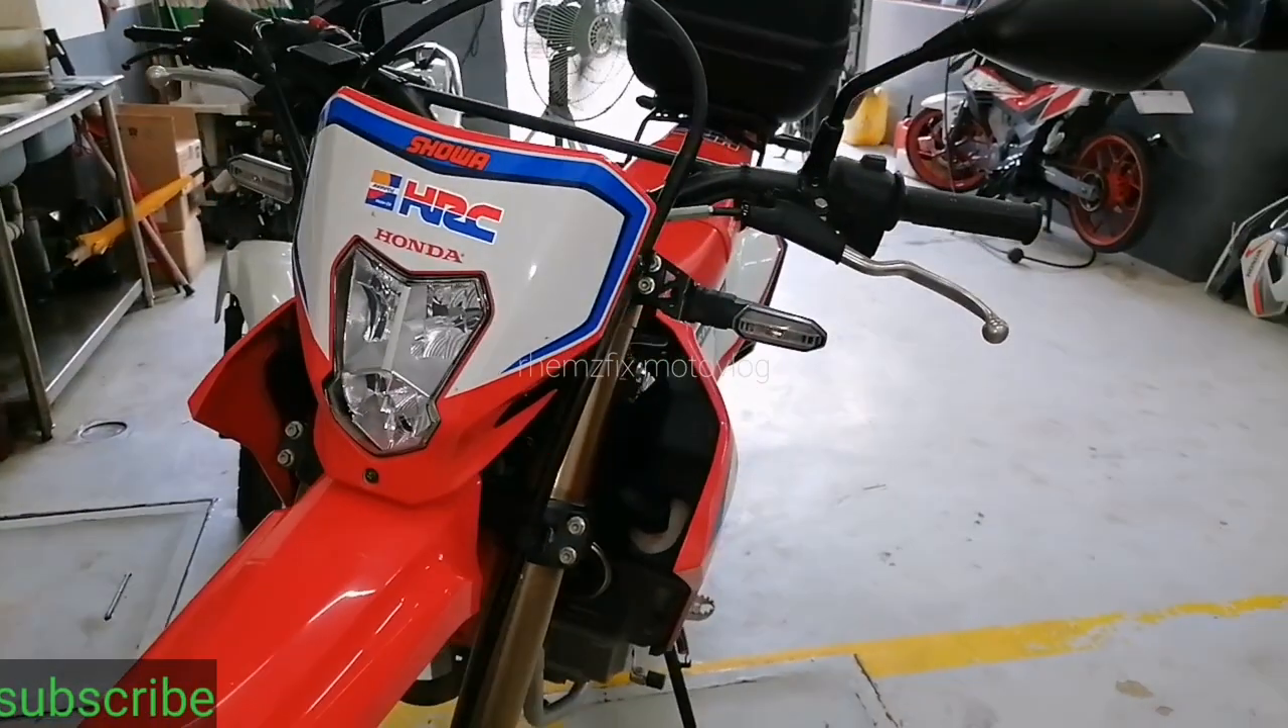Tapos na natin naibalik ang kanyang headlight.